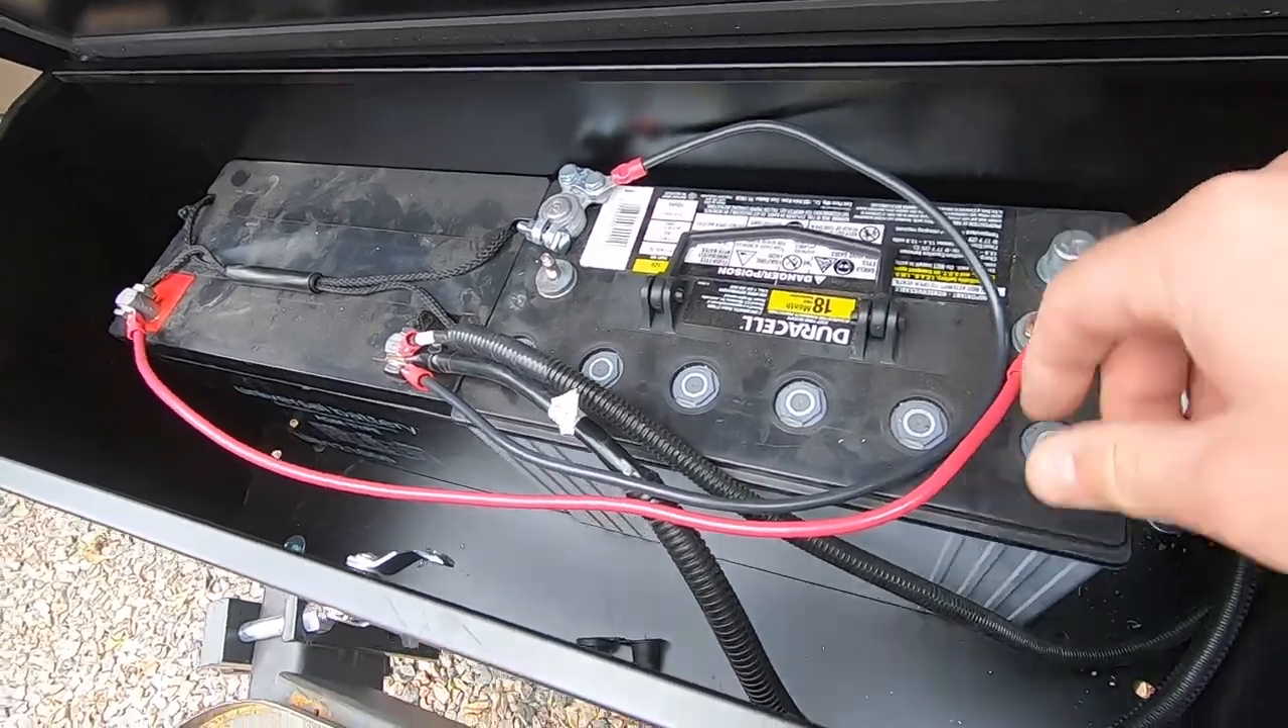Anyway the battery is now connected properly and you can see all of our connections here.